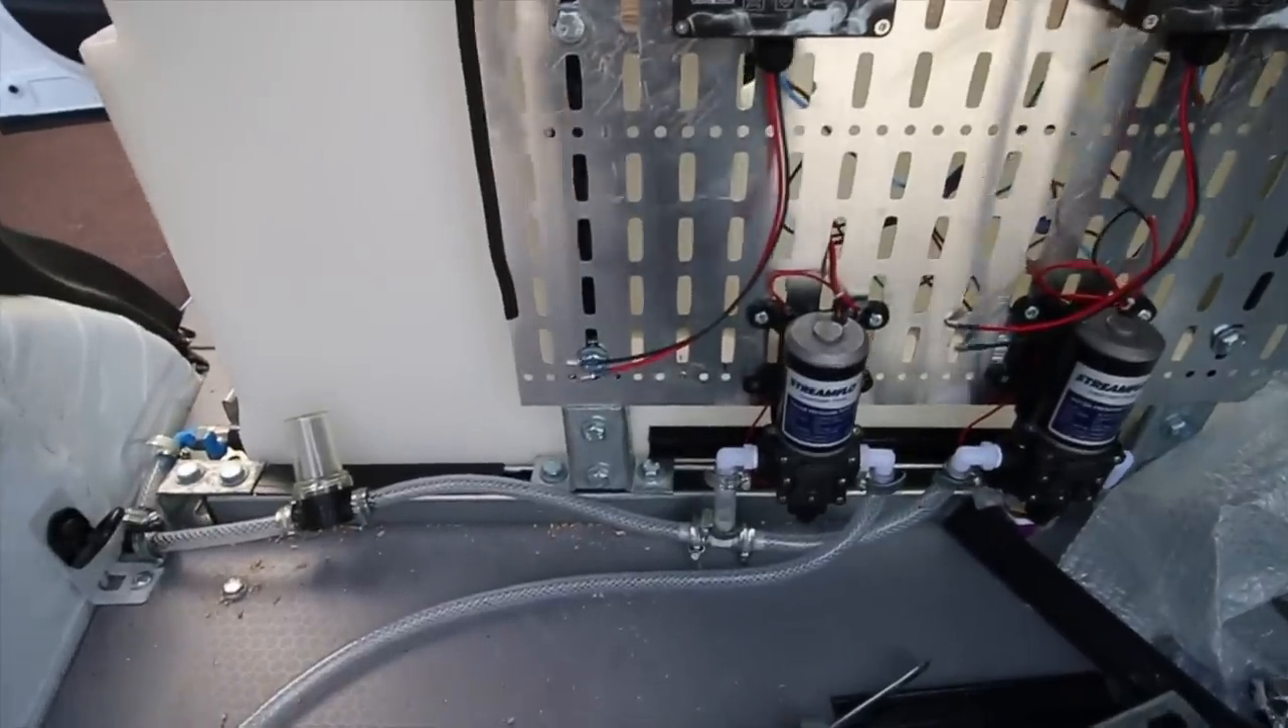Okay so we have now plumbed up our tank.